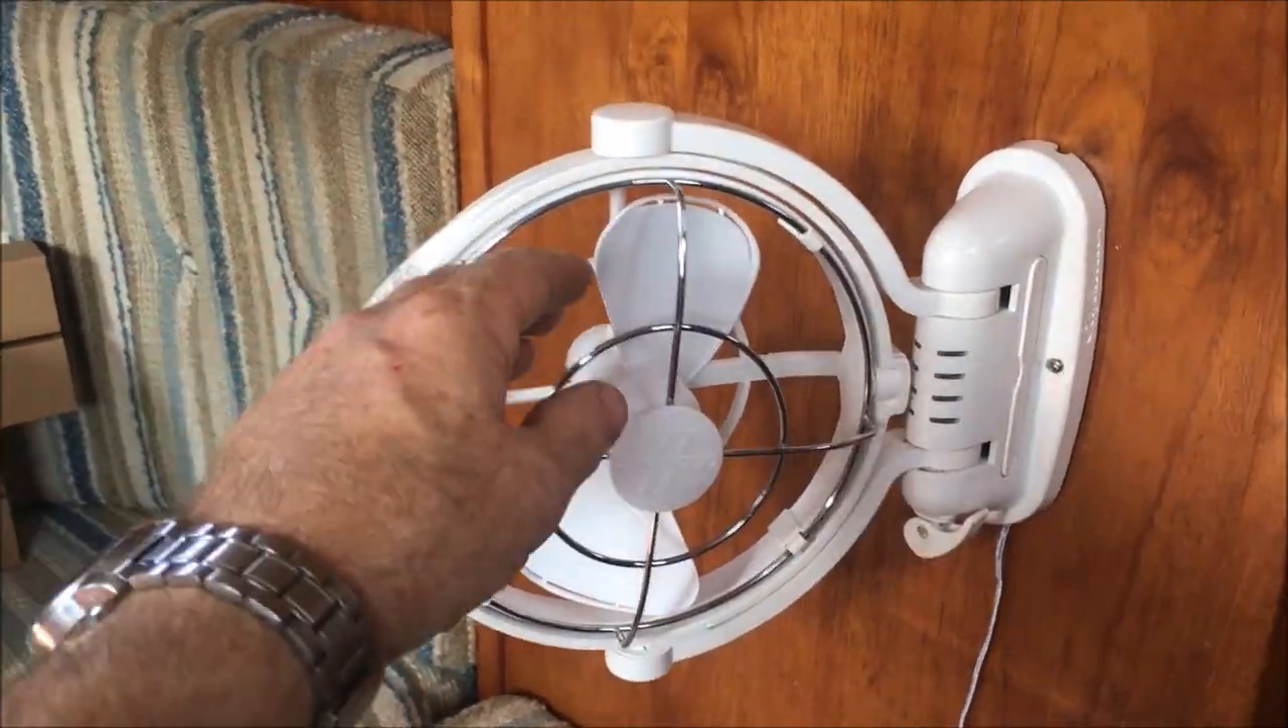There's the fan installed it's all permanent there.